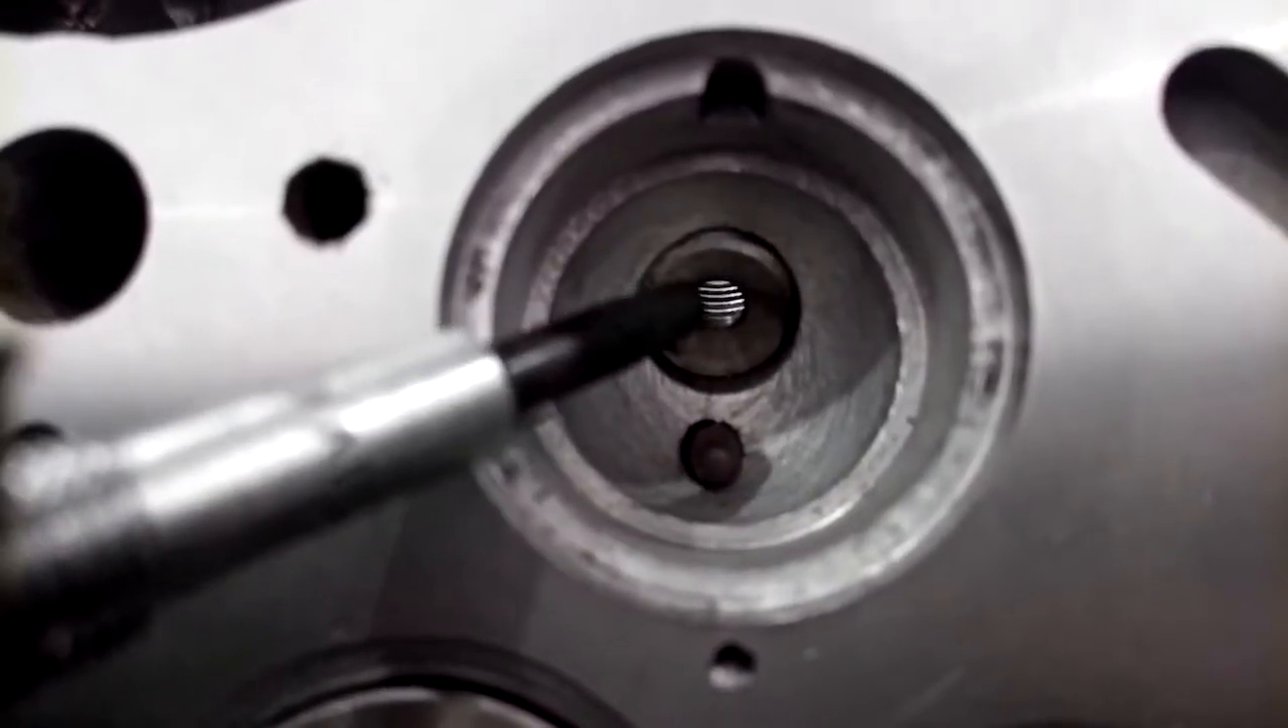Este otro hueco es donde está el inyector. Ahora no está colocado.